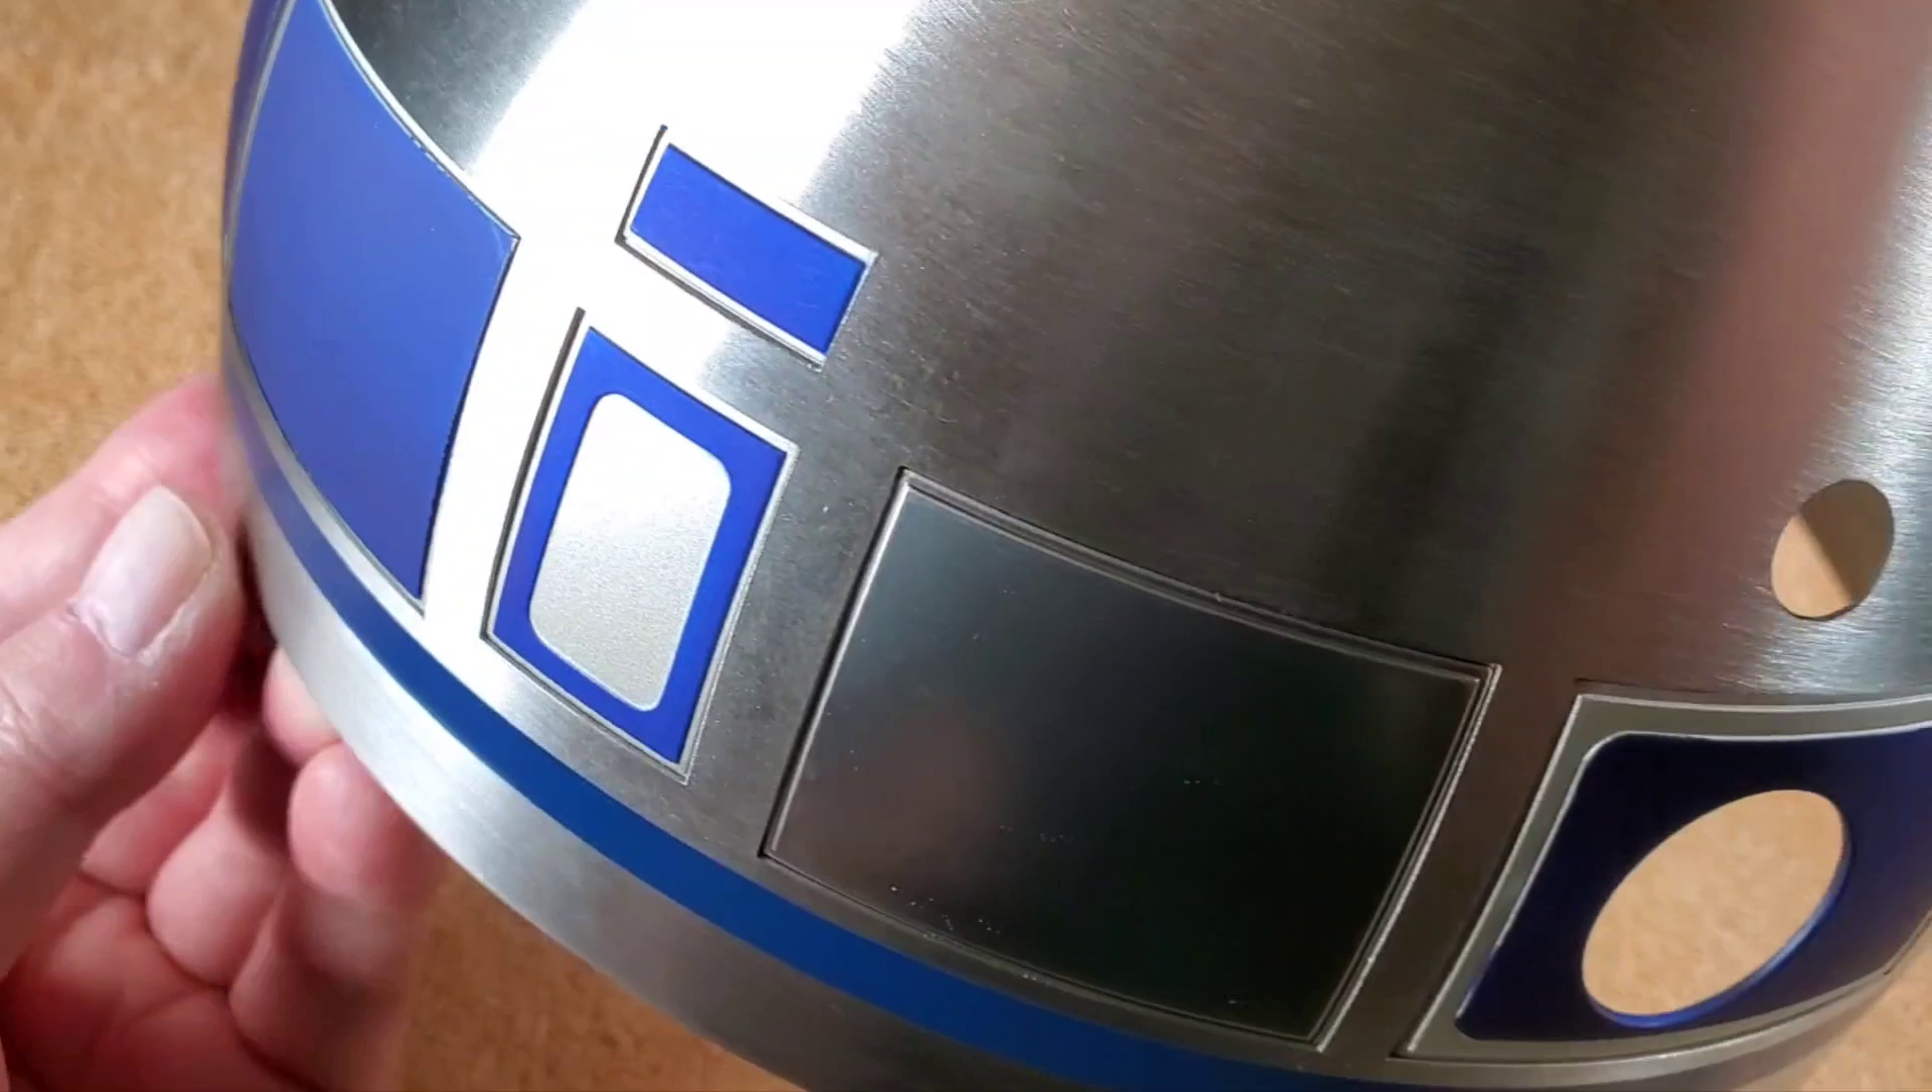You can see all the panels are all in there now.